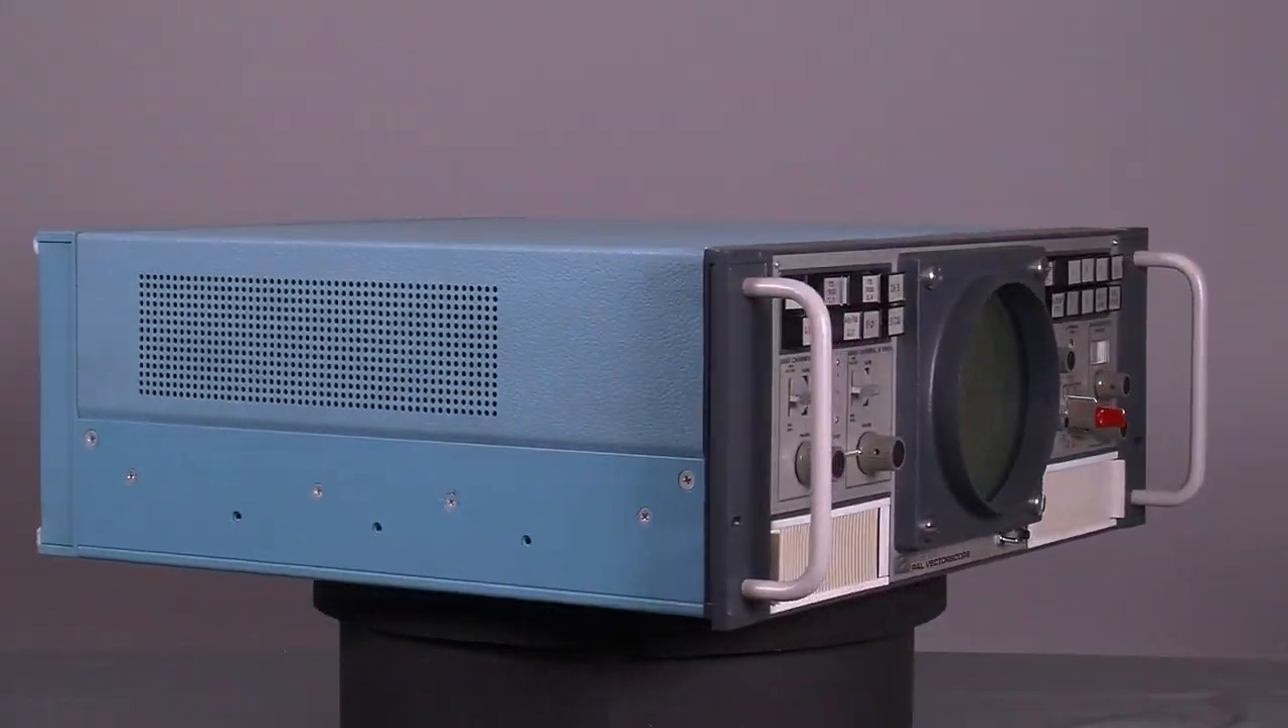Closing up the covers on this one, another device saved and ready for use!